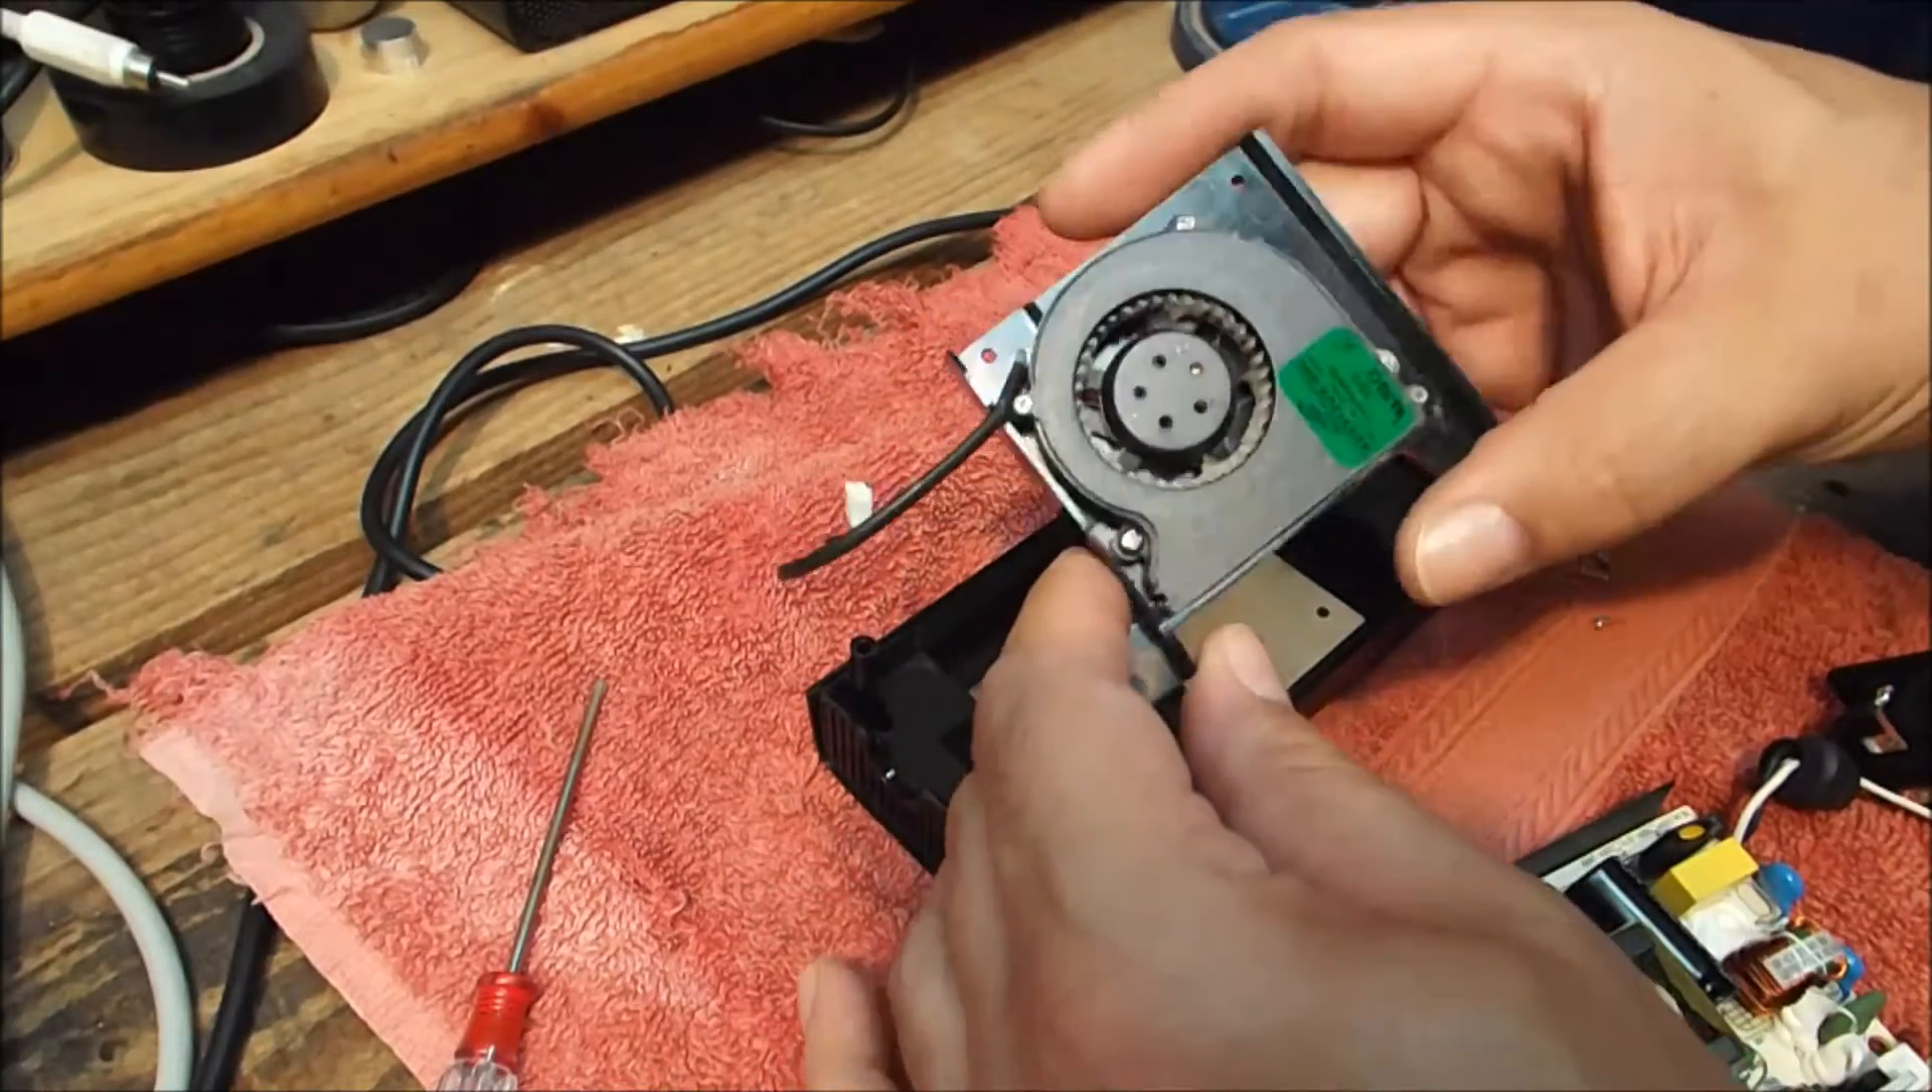Just out of curiosity I've pulled the fan out.